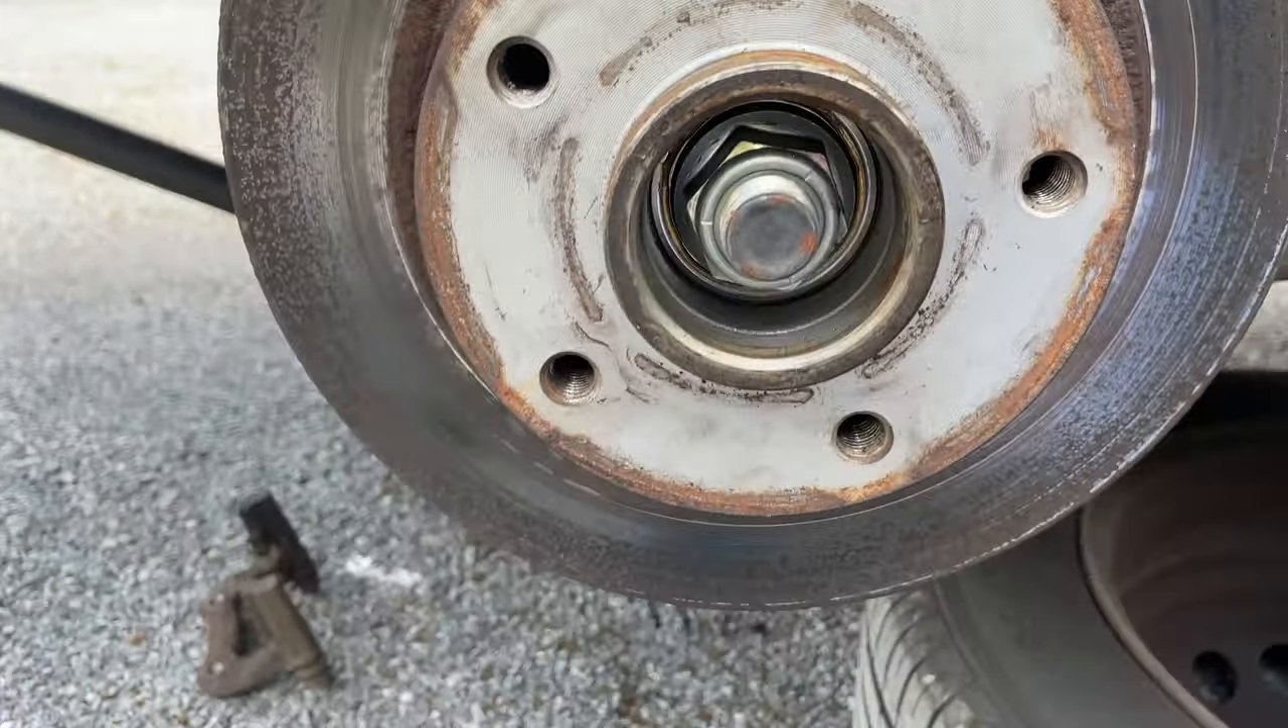Now that we have the dust cap off we need to we need to get this nut off.